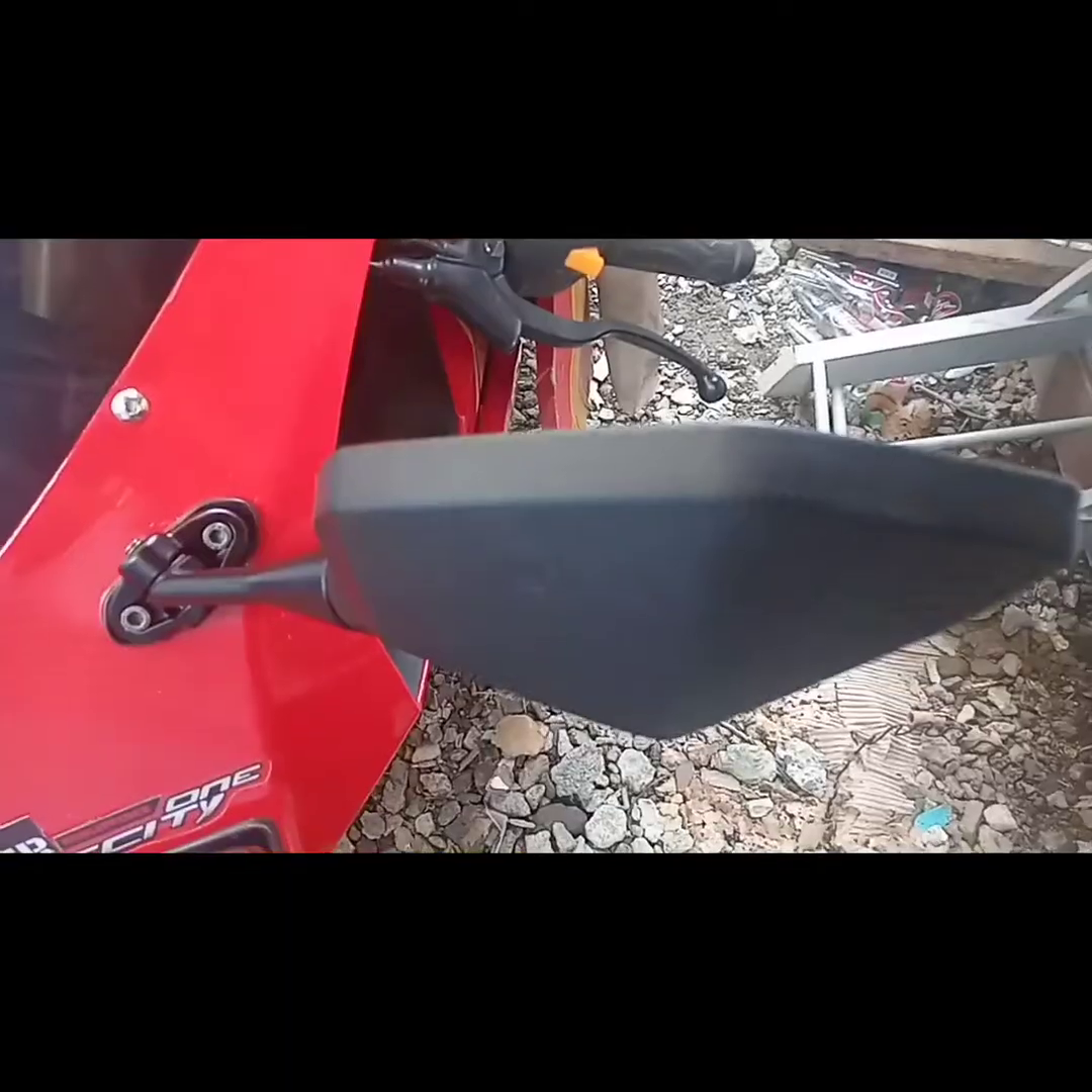Ito na po na nakabit na natin Yung side mirror.